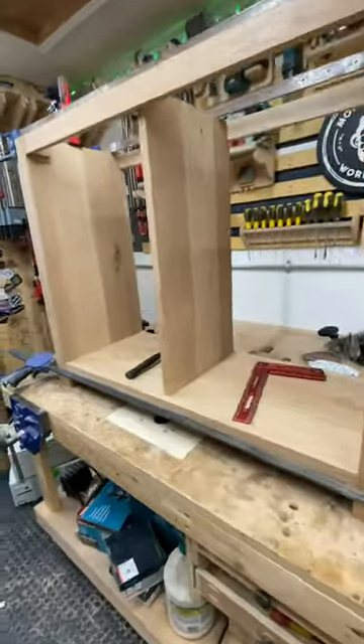So, we have the central divider already in.